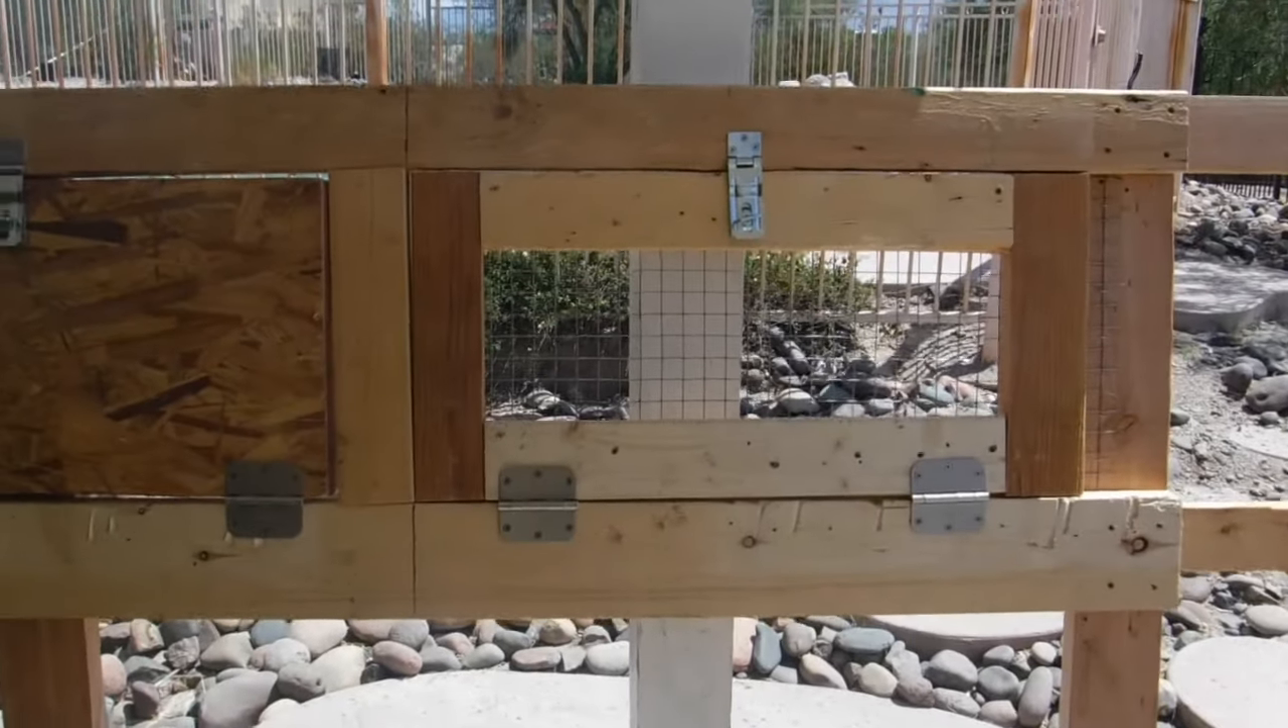All right so I got my other door up so that's it for the front side for right now.